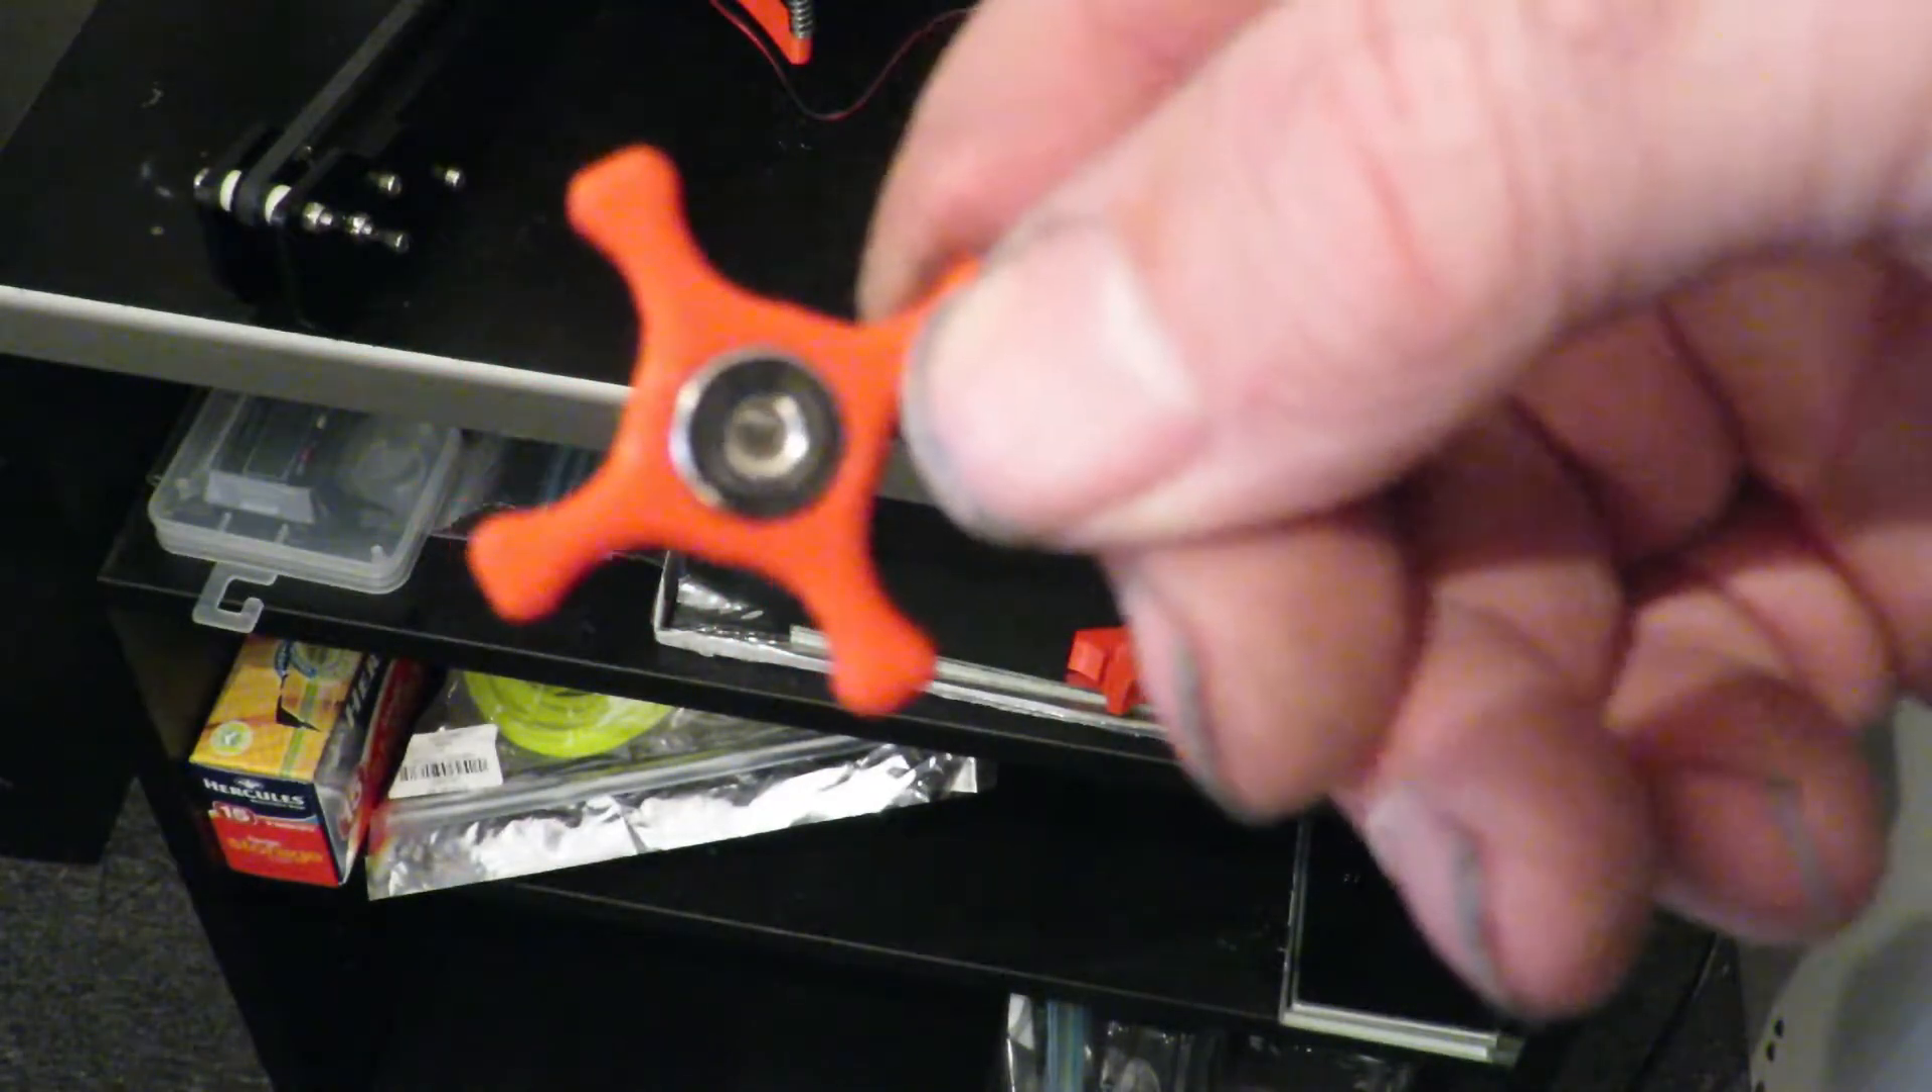Here's the little bed leveling device with the metal insert pushed in.